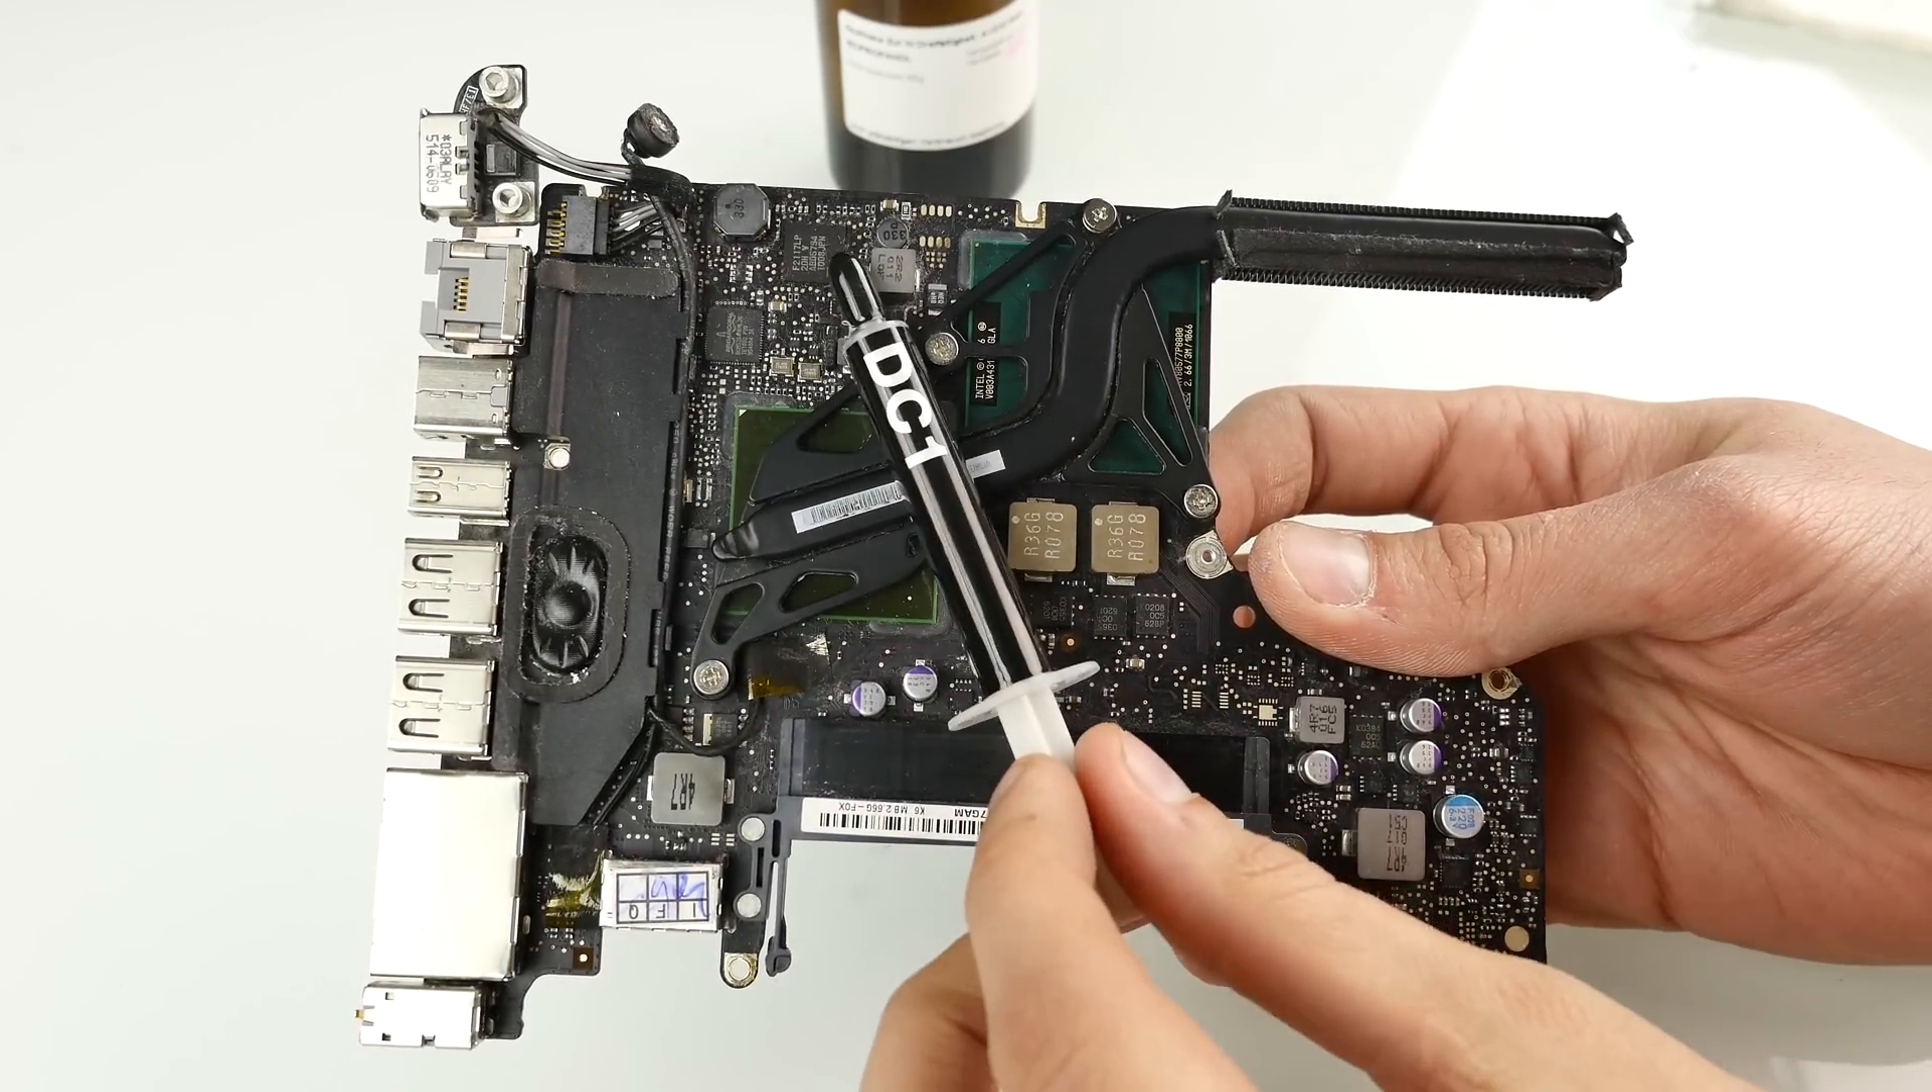Here's now the motherboard the heat sink is mounted and it's almost dust free.